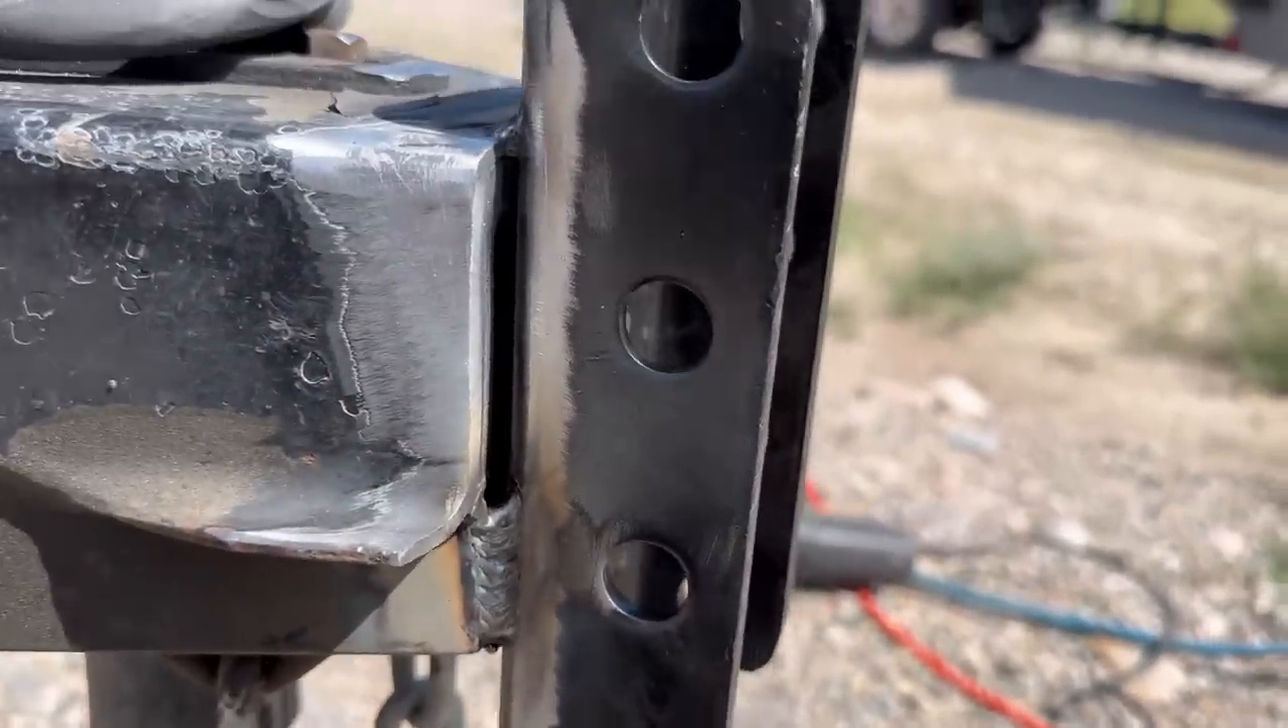So we've got a pretty large gap here we need to fill.